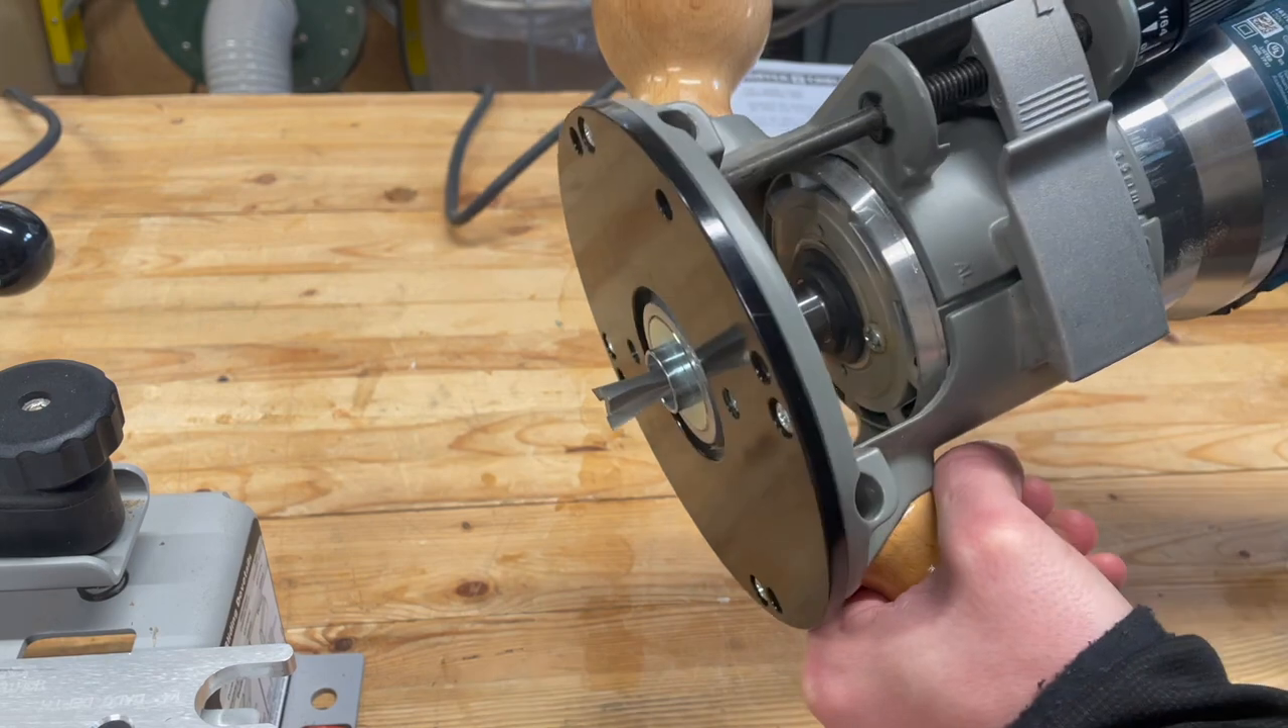So now we have our bit set.